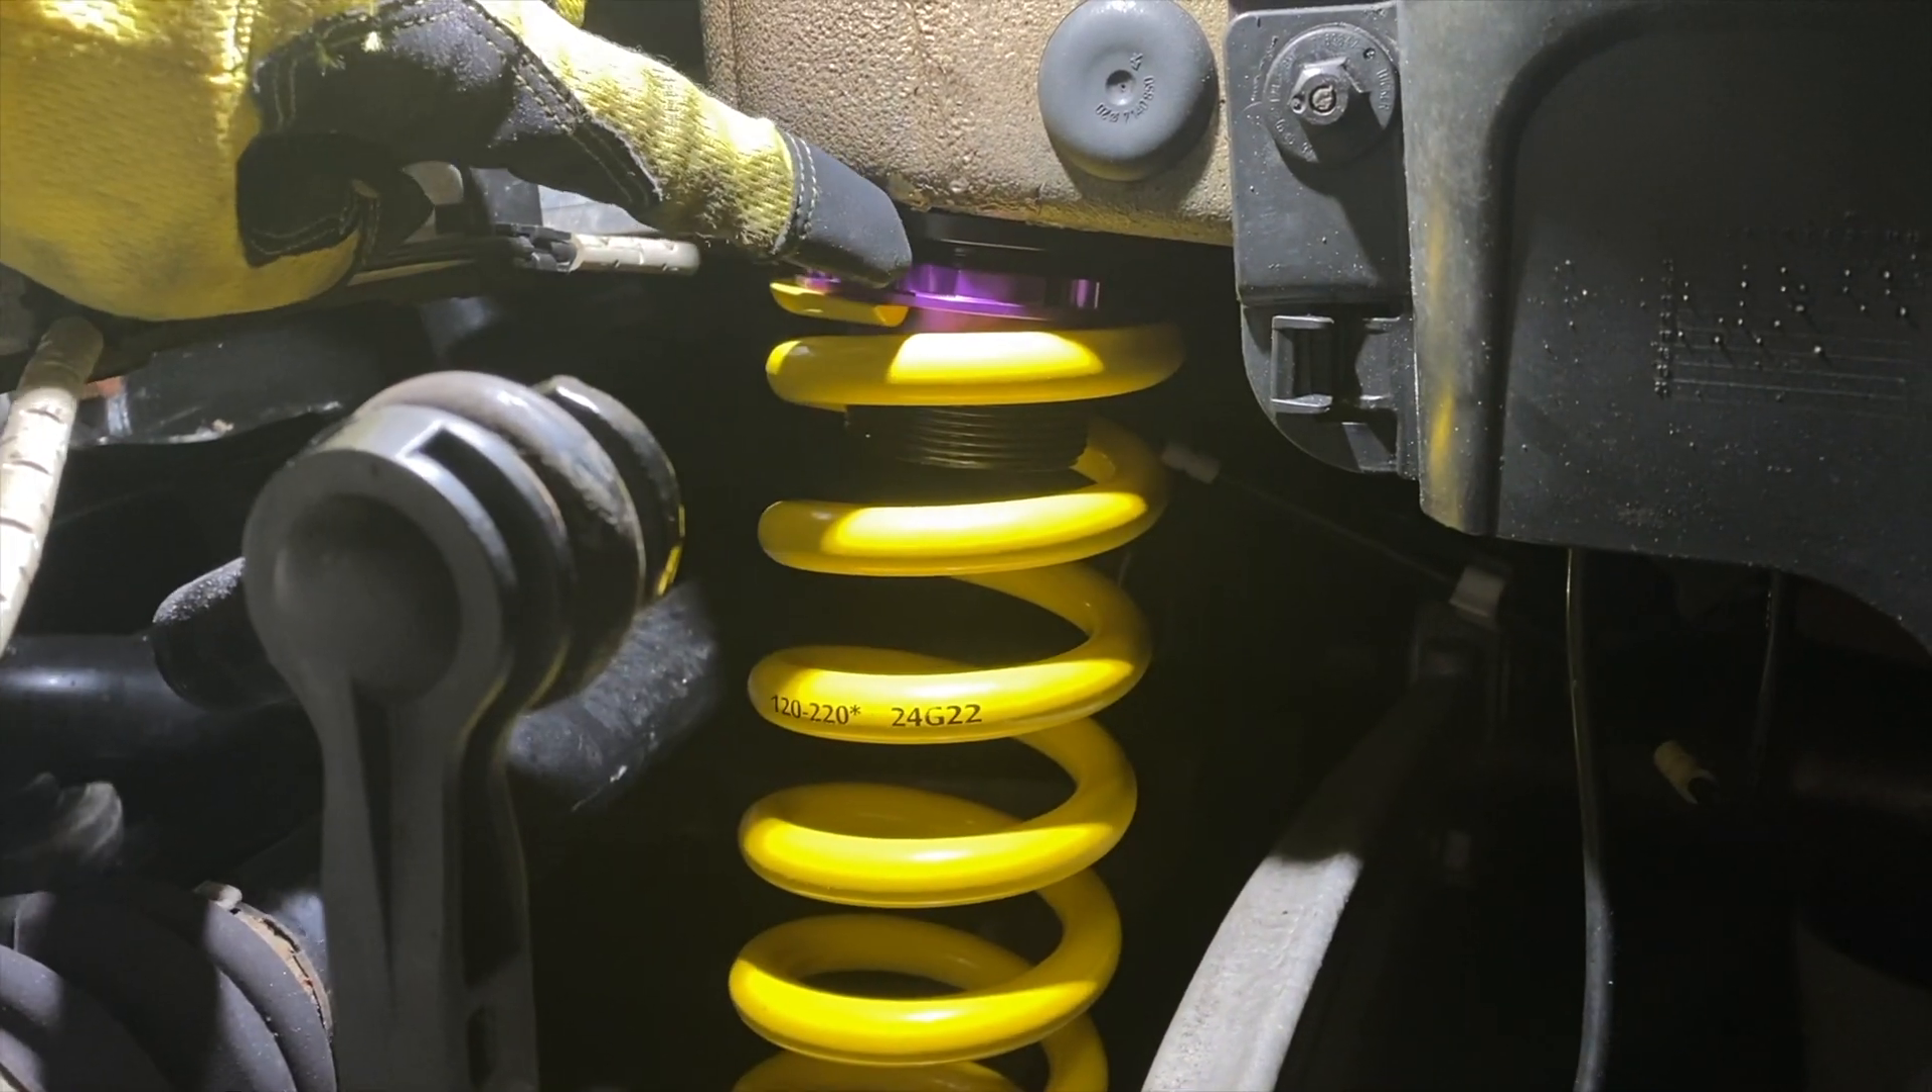The main spring is seated in its correct location. As you can see, I did put the perch on top.